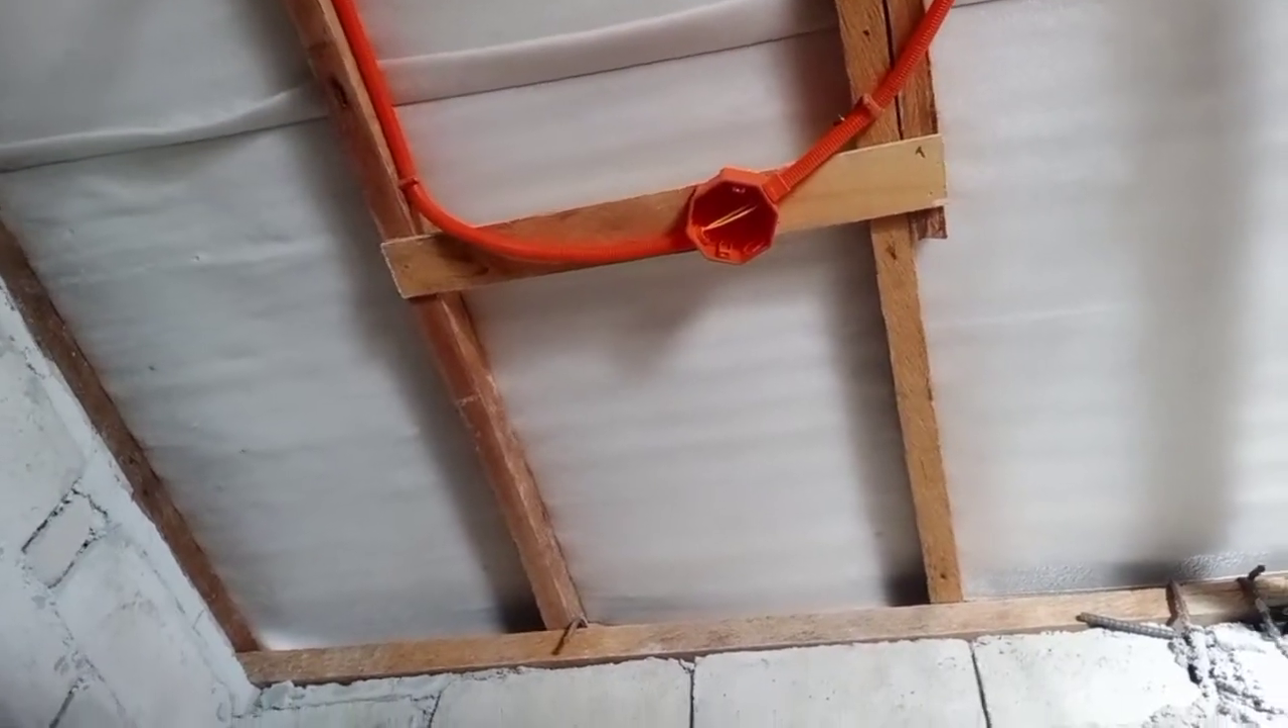Mga idol, nalagay na natin yung box, yung box dito sa may CR.